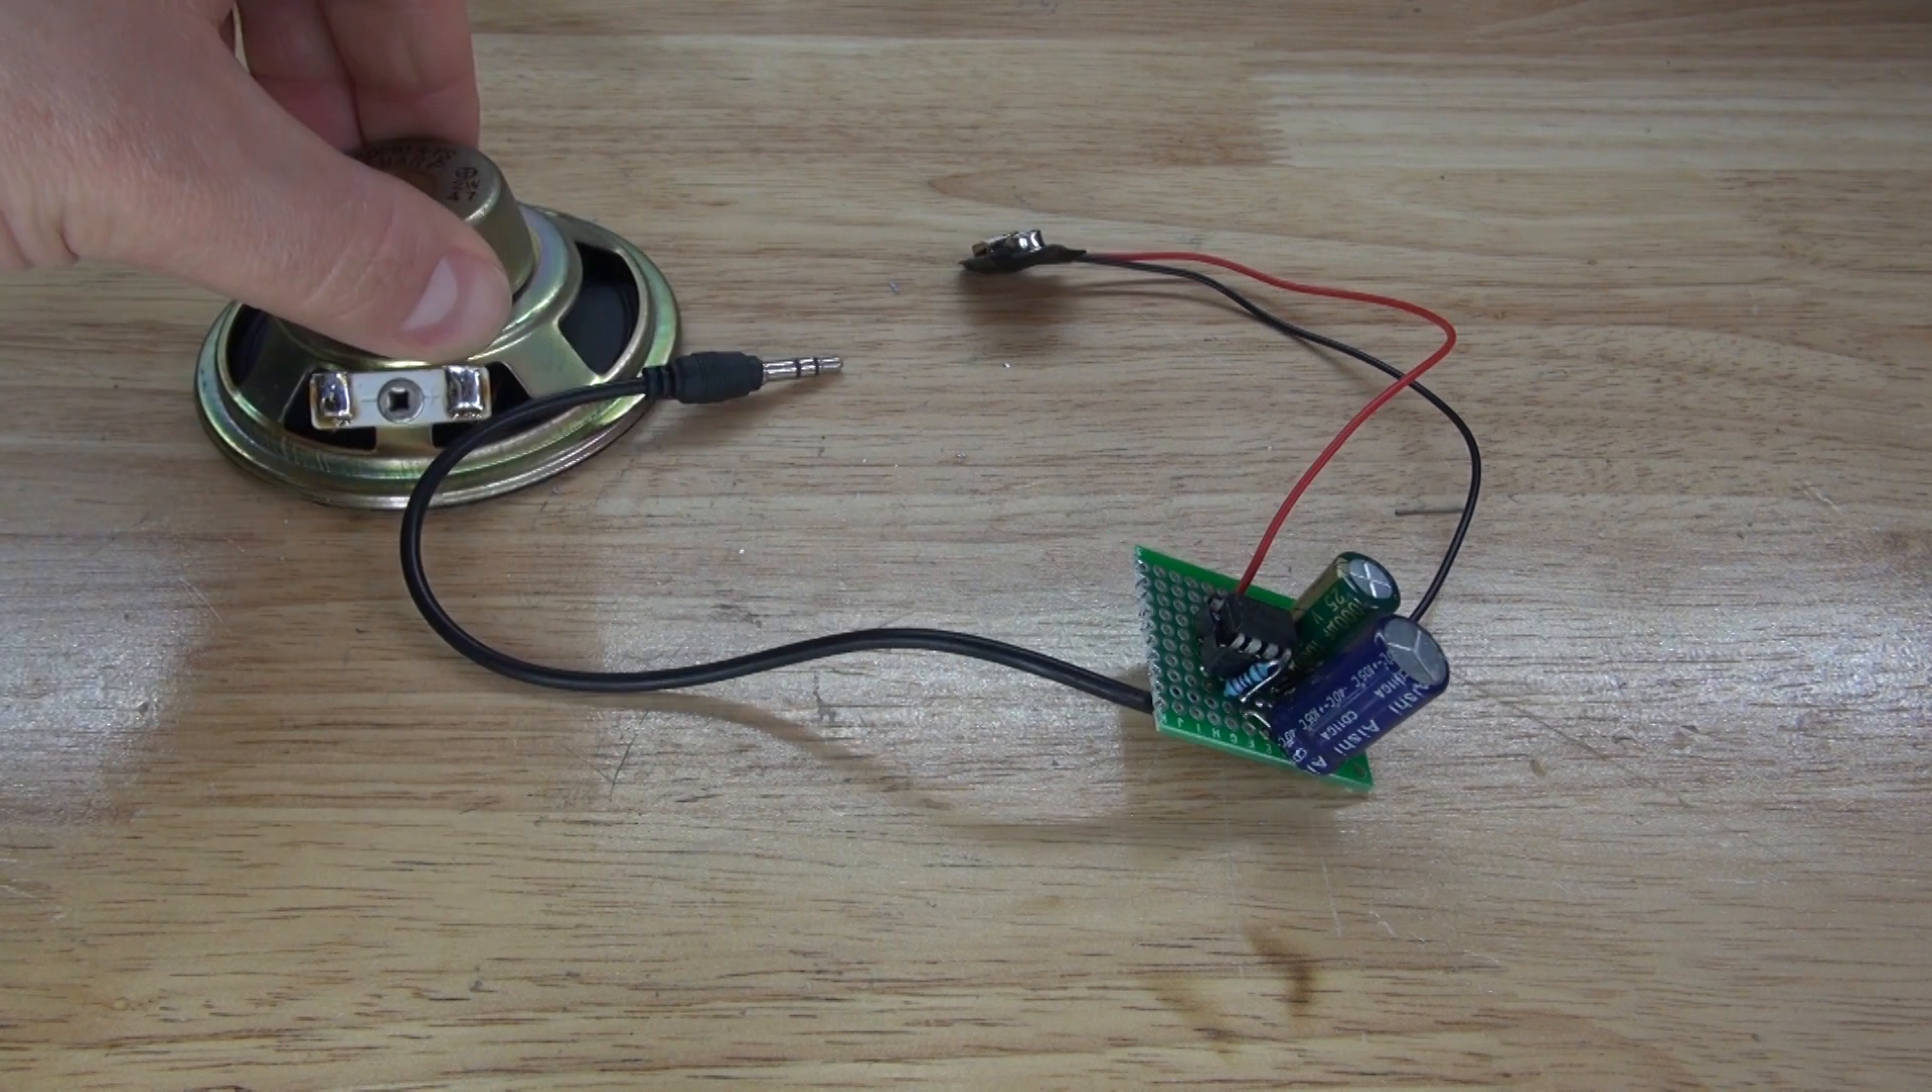The circuit is almost complete. What you're going to need to do is you need to attach your speaker to the circuit.